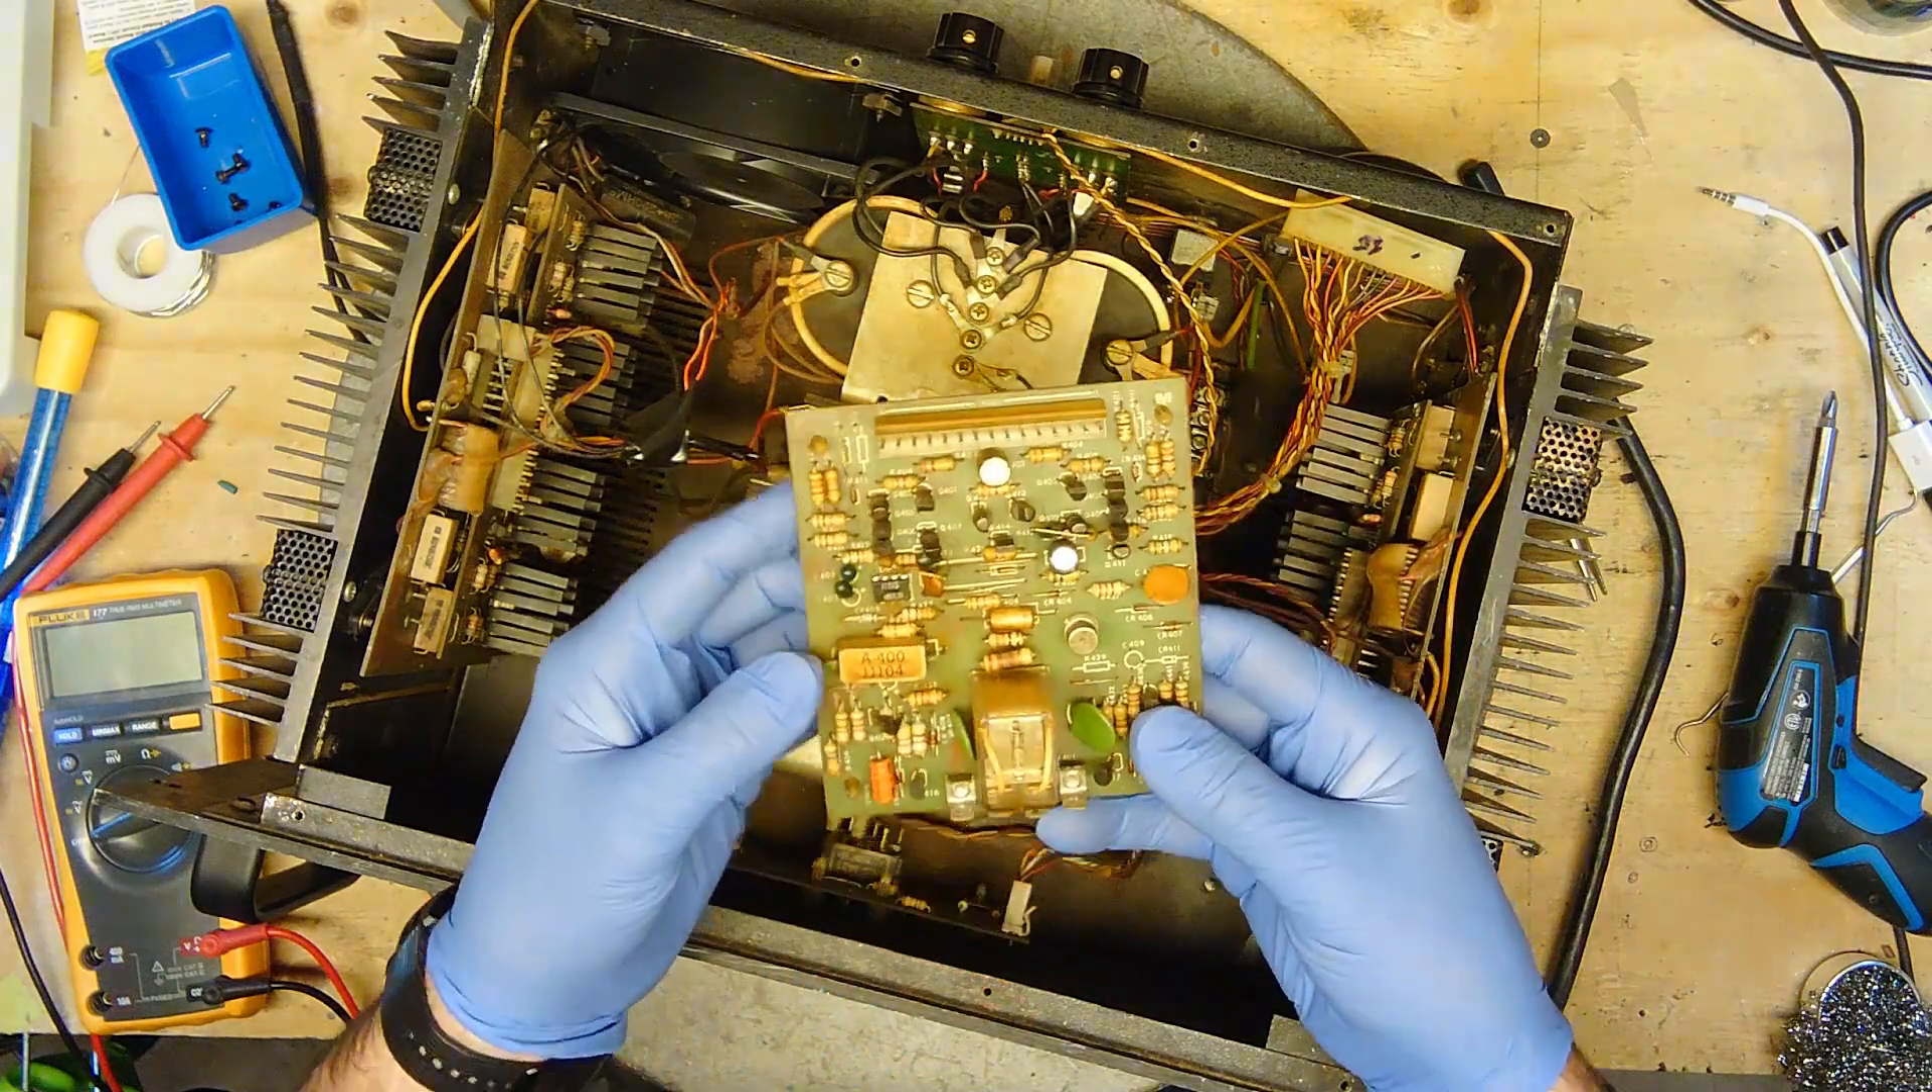There we go, now this board is out.